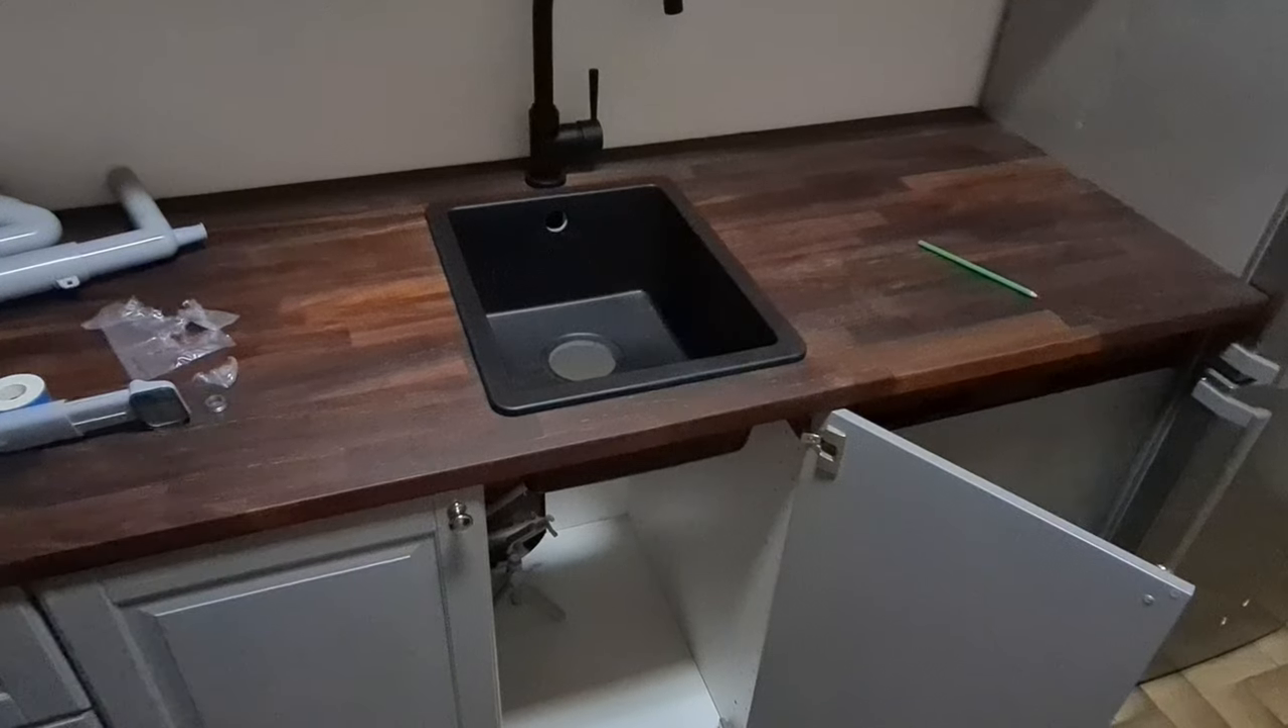So now we are going to put the sink into its place everything fits perfectly.